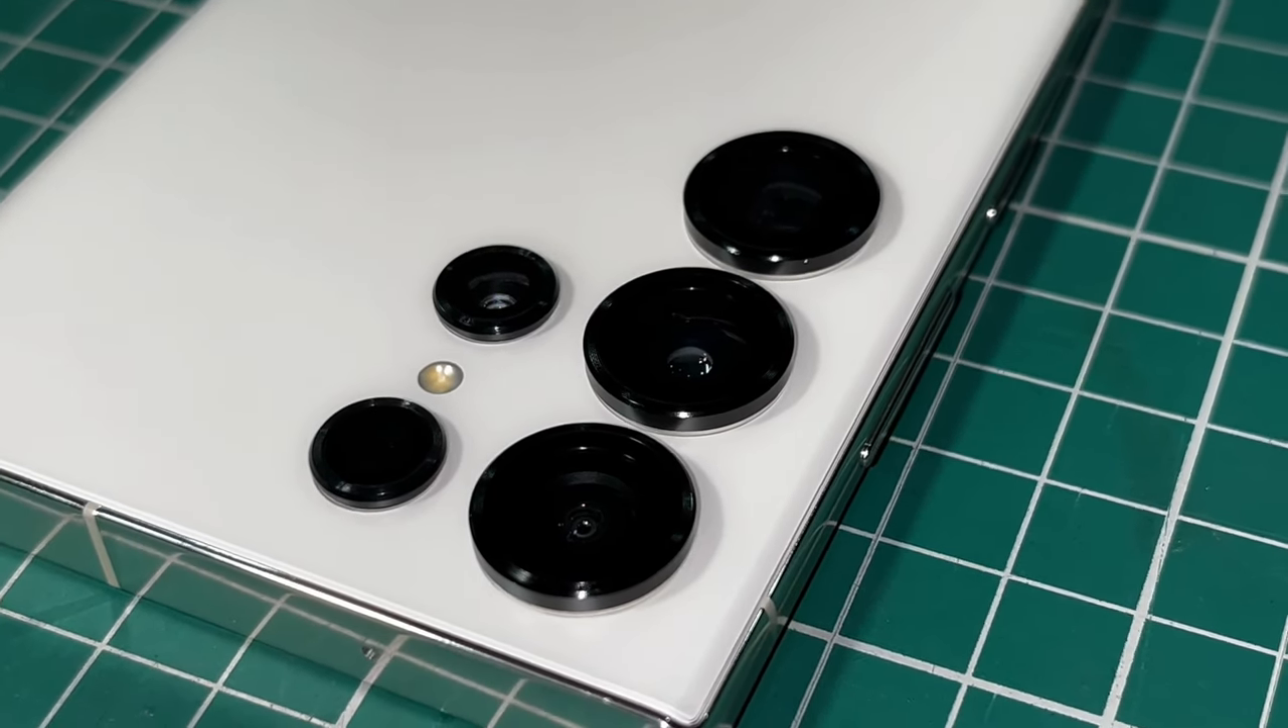So now at the final stage, we'll just remove the case from the lens covers and you can see how beautifully the lens, camera lens protectors are attached with our Samsung S23 Ultra.